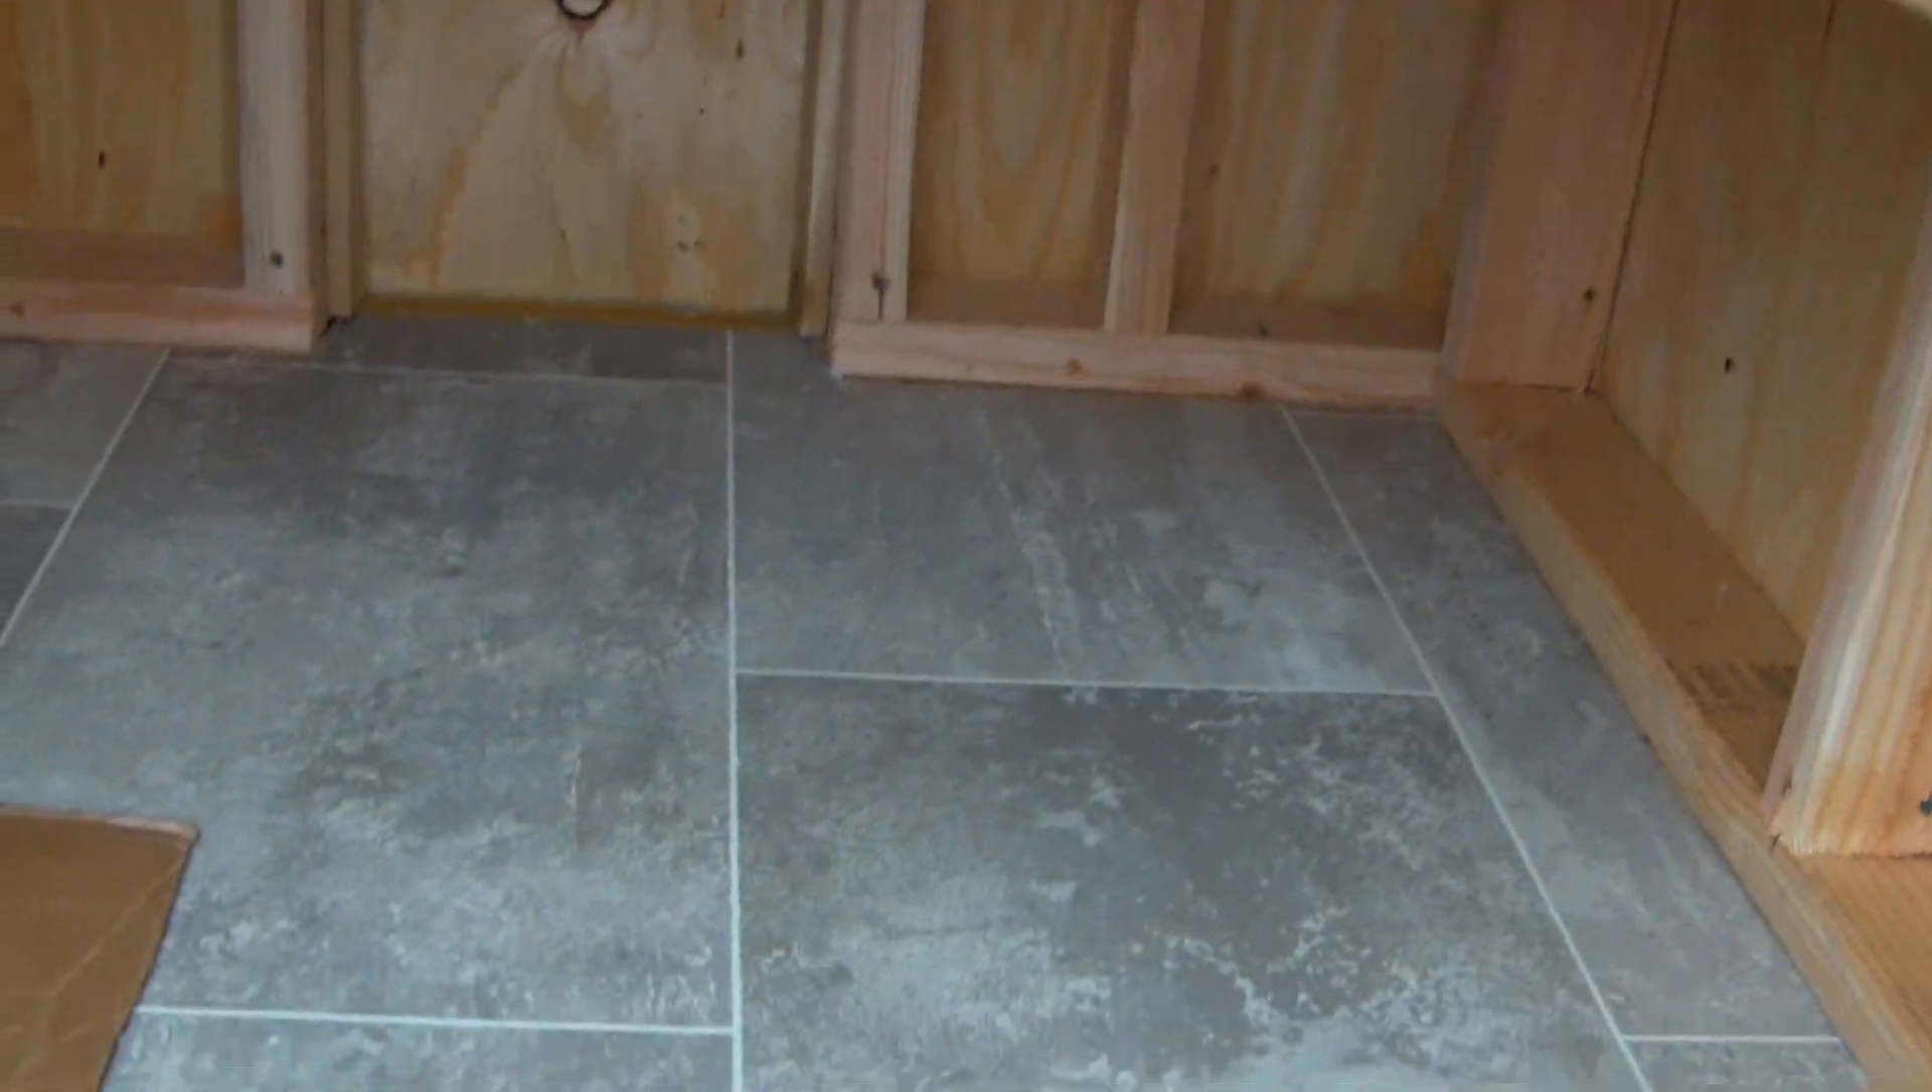And I put some linoleum down at the bottom.